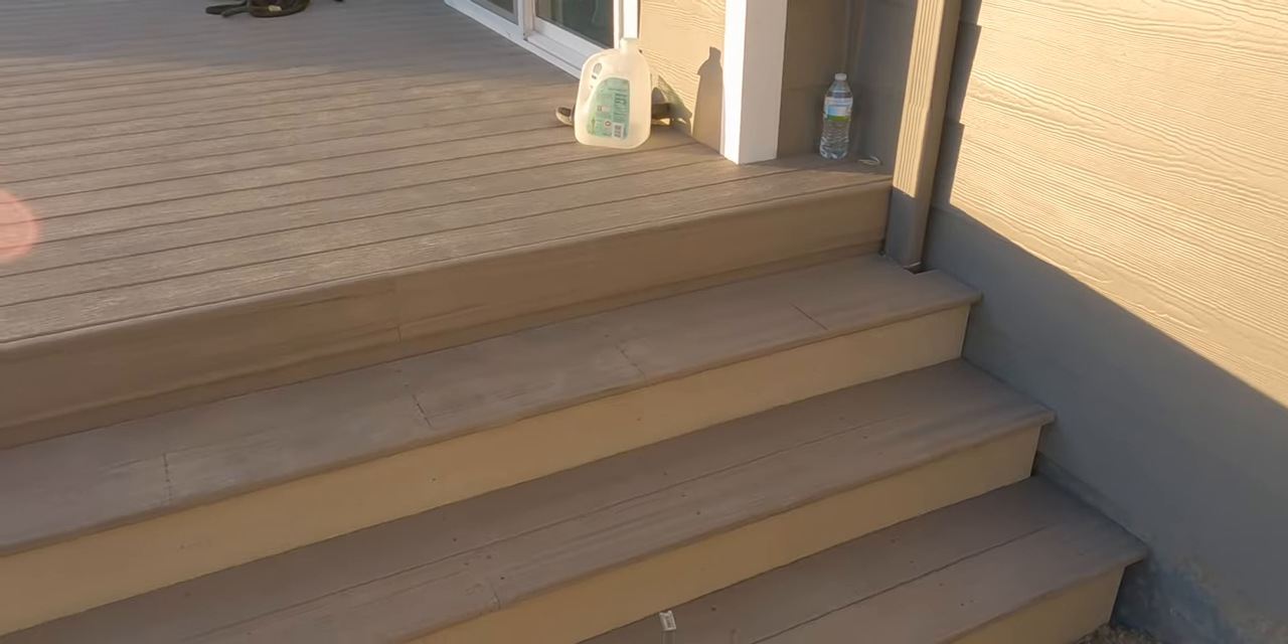This is where I cut out siding for the inside of the steps and I used Trex square edge boards for the top of the steps which actually gave me the perfect overhang that I needed.